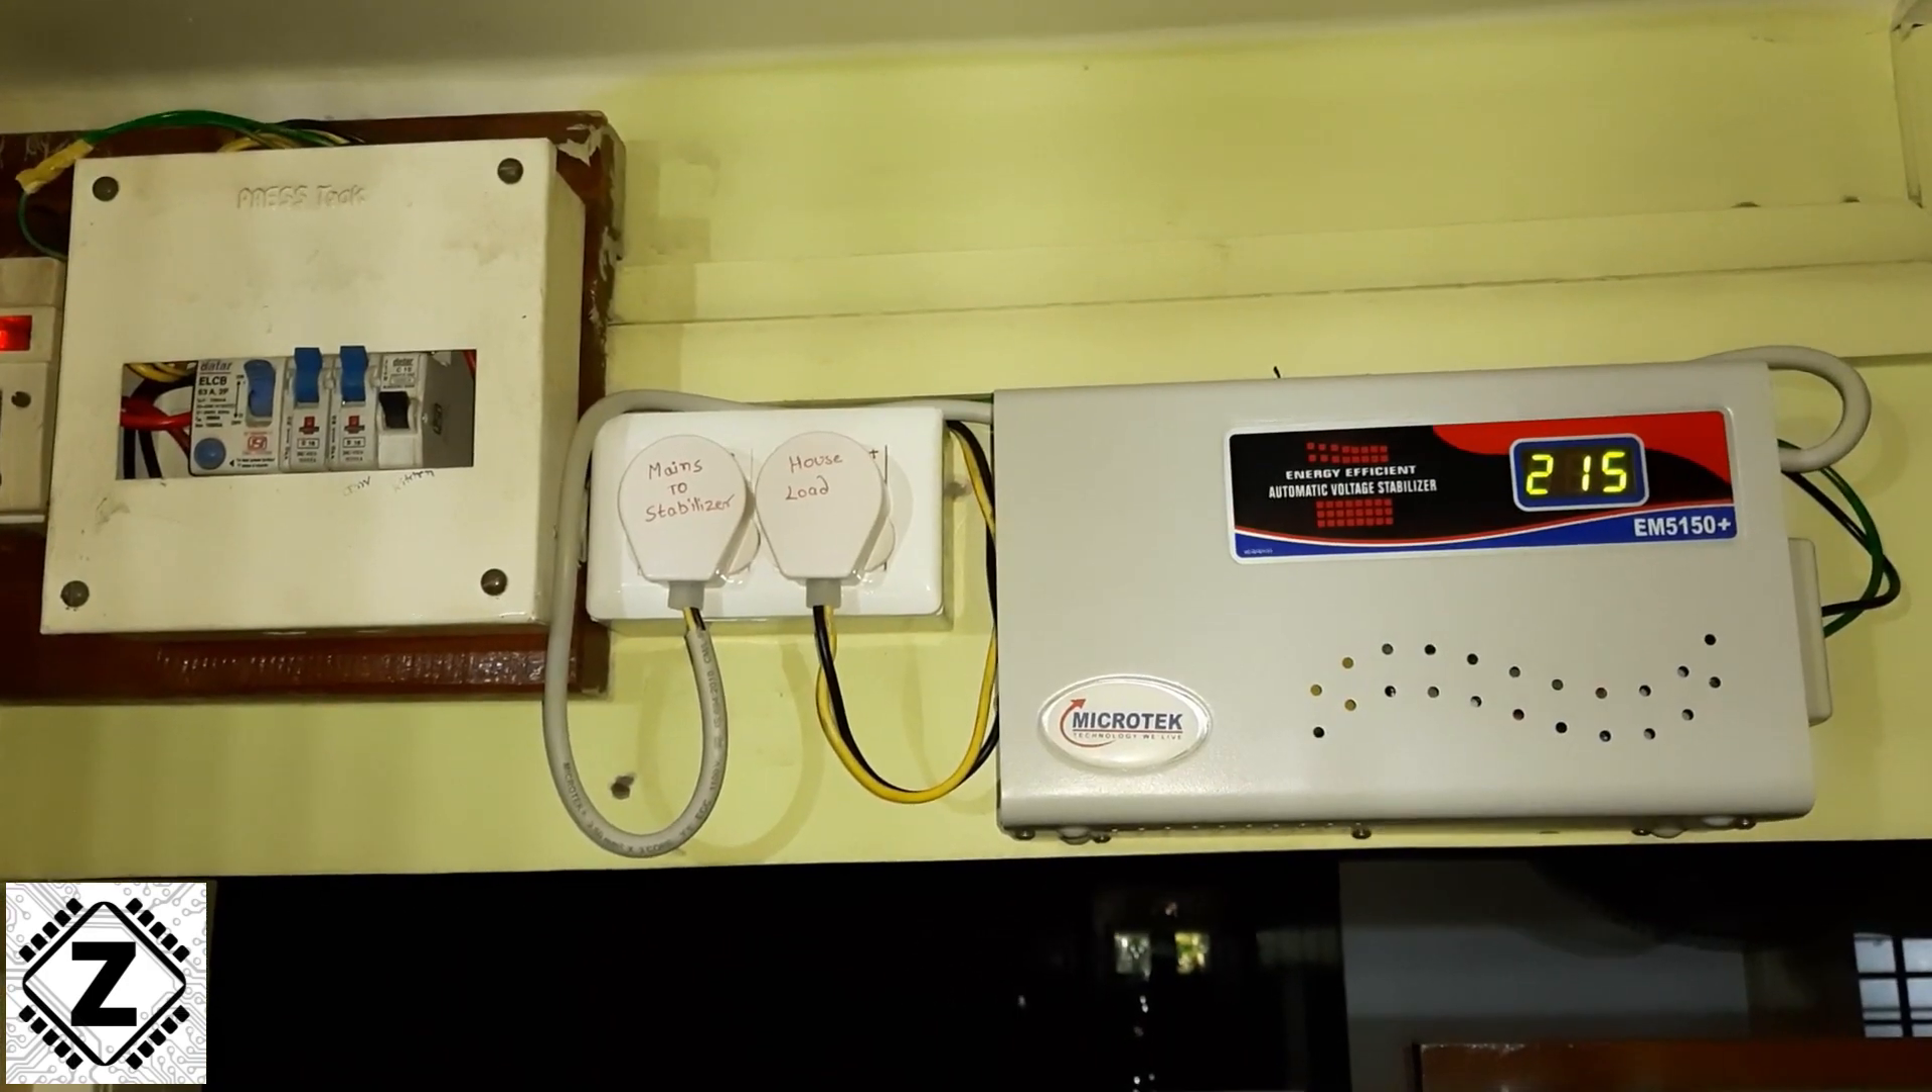जो stabilizer हमारा वो लग चुका है।